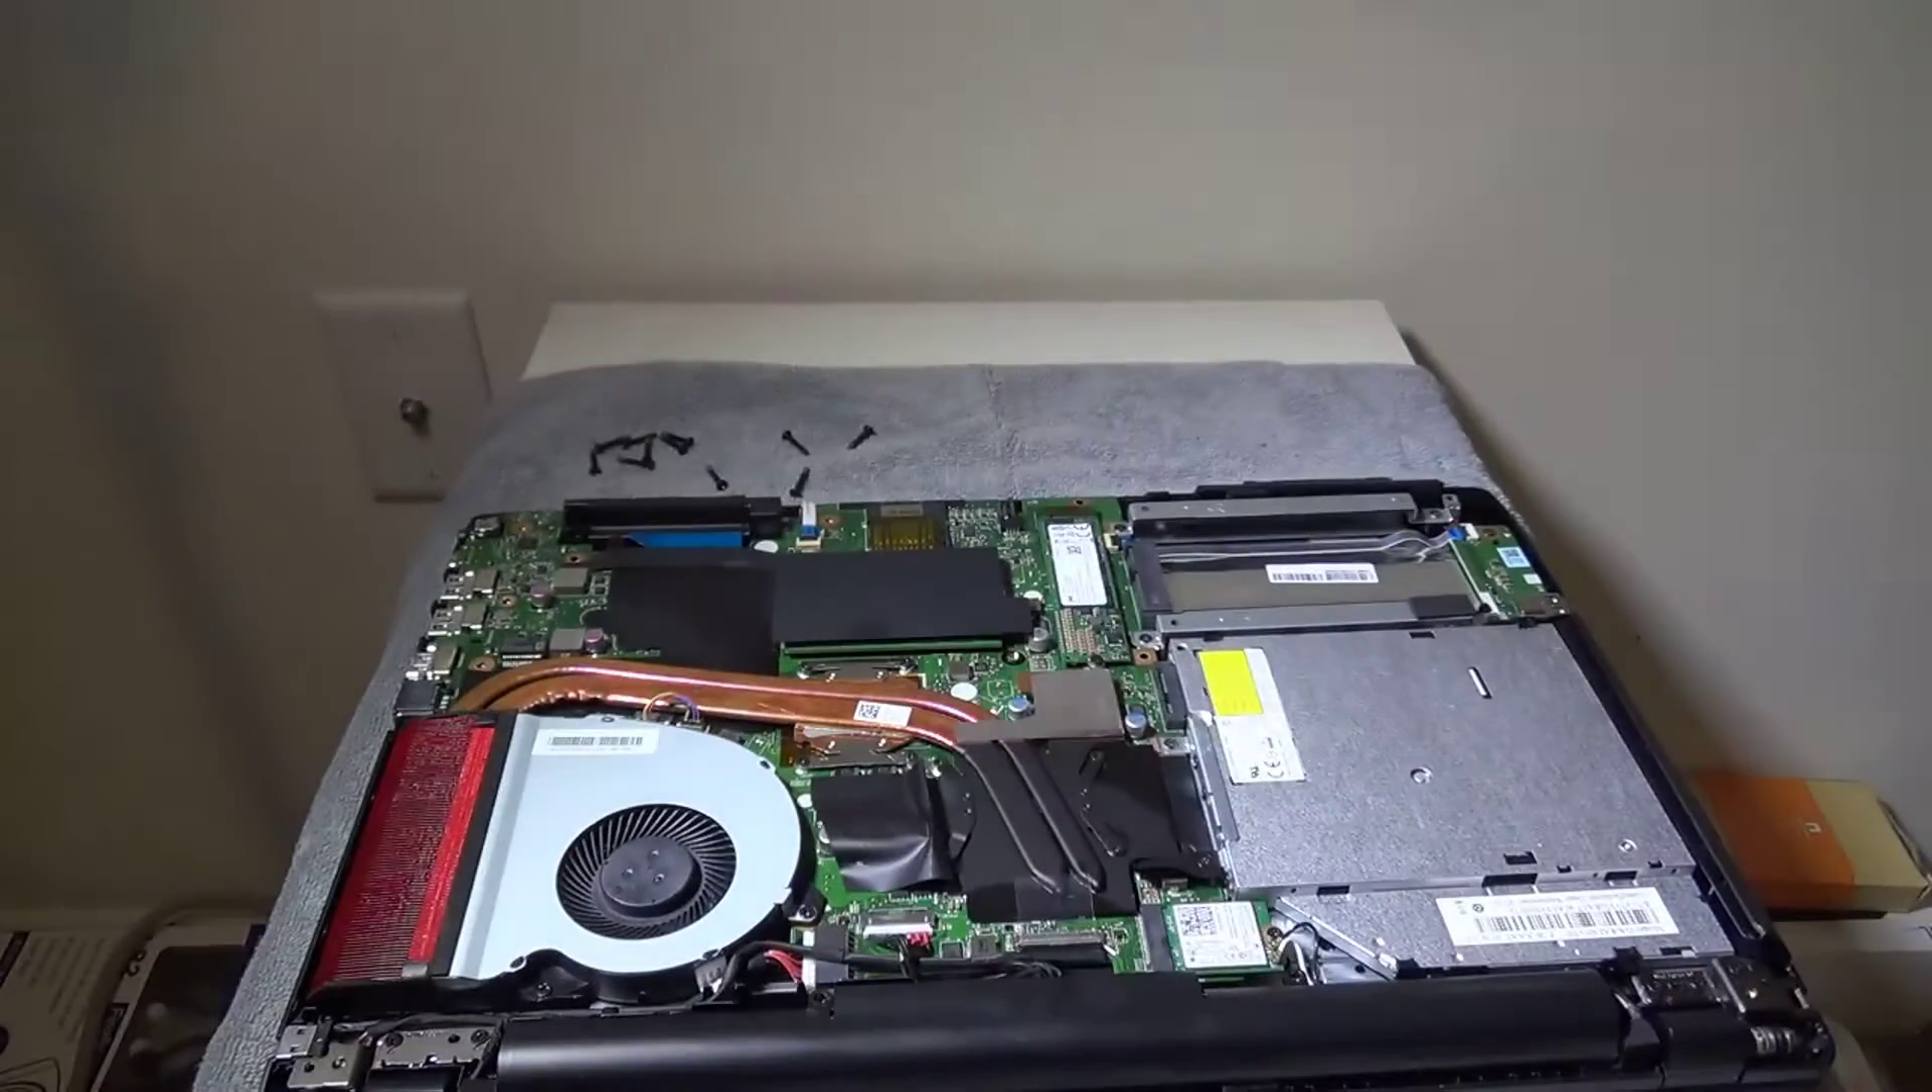Once you have the tabs released, voila, you have the back plate off.